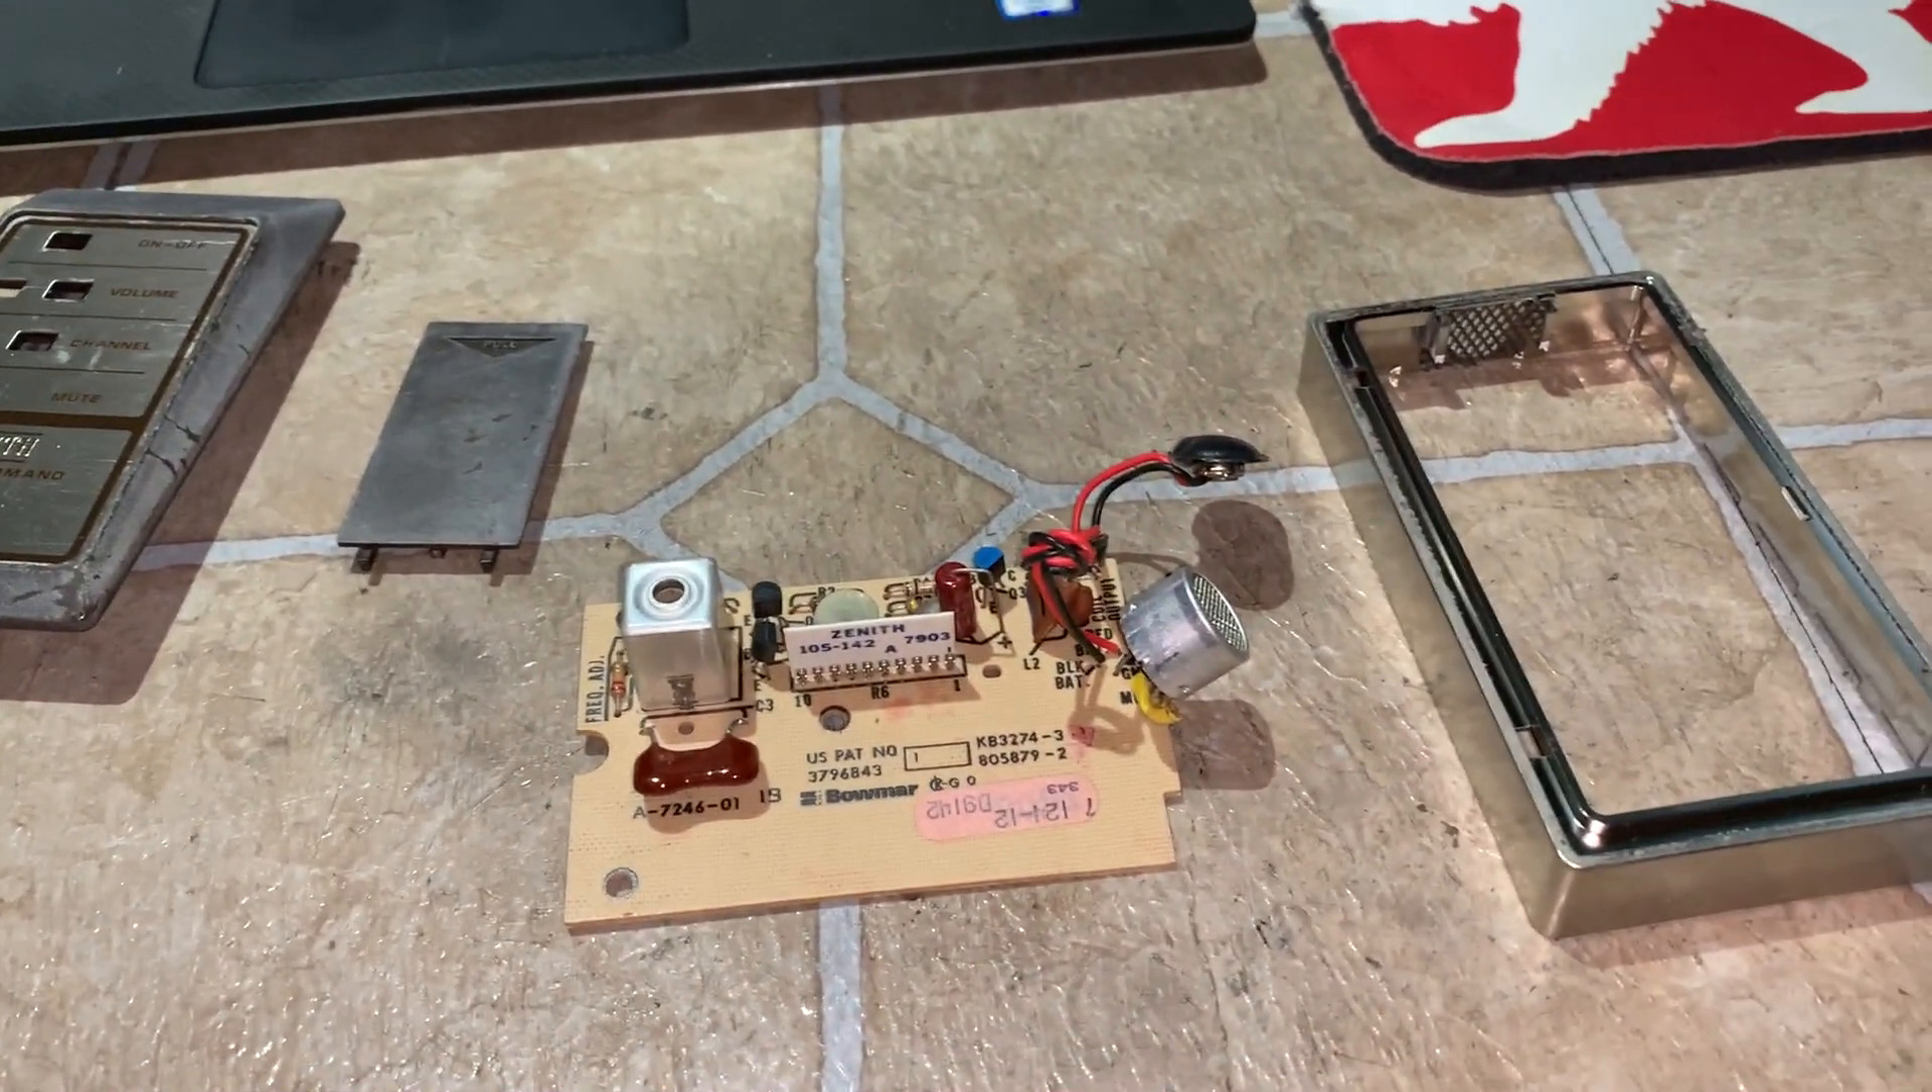And now I have the ultrasonic remote all apart.